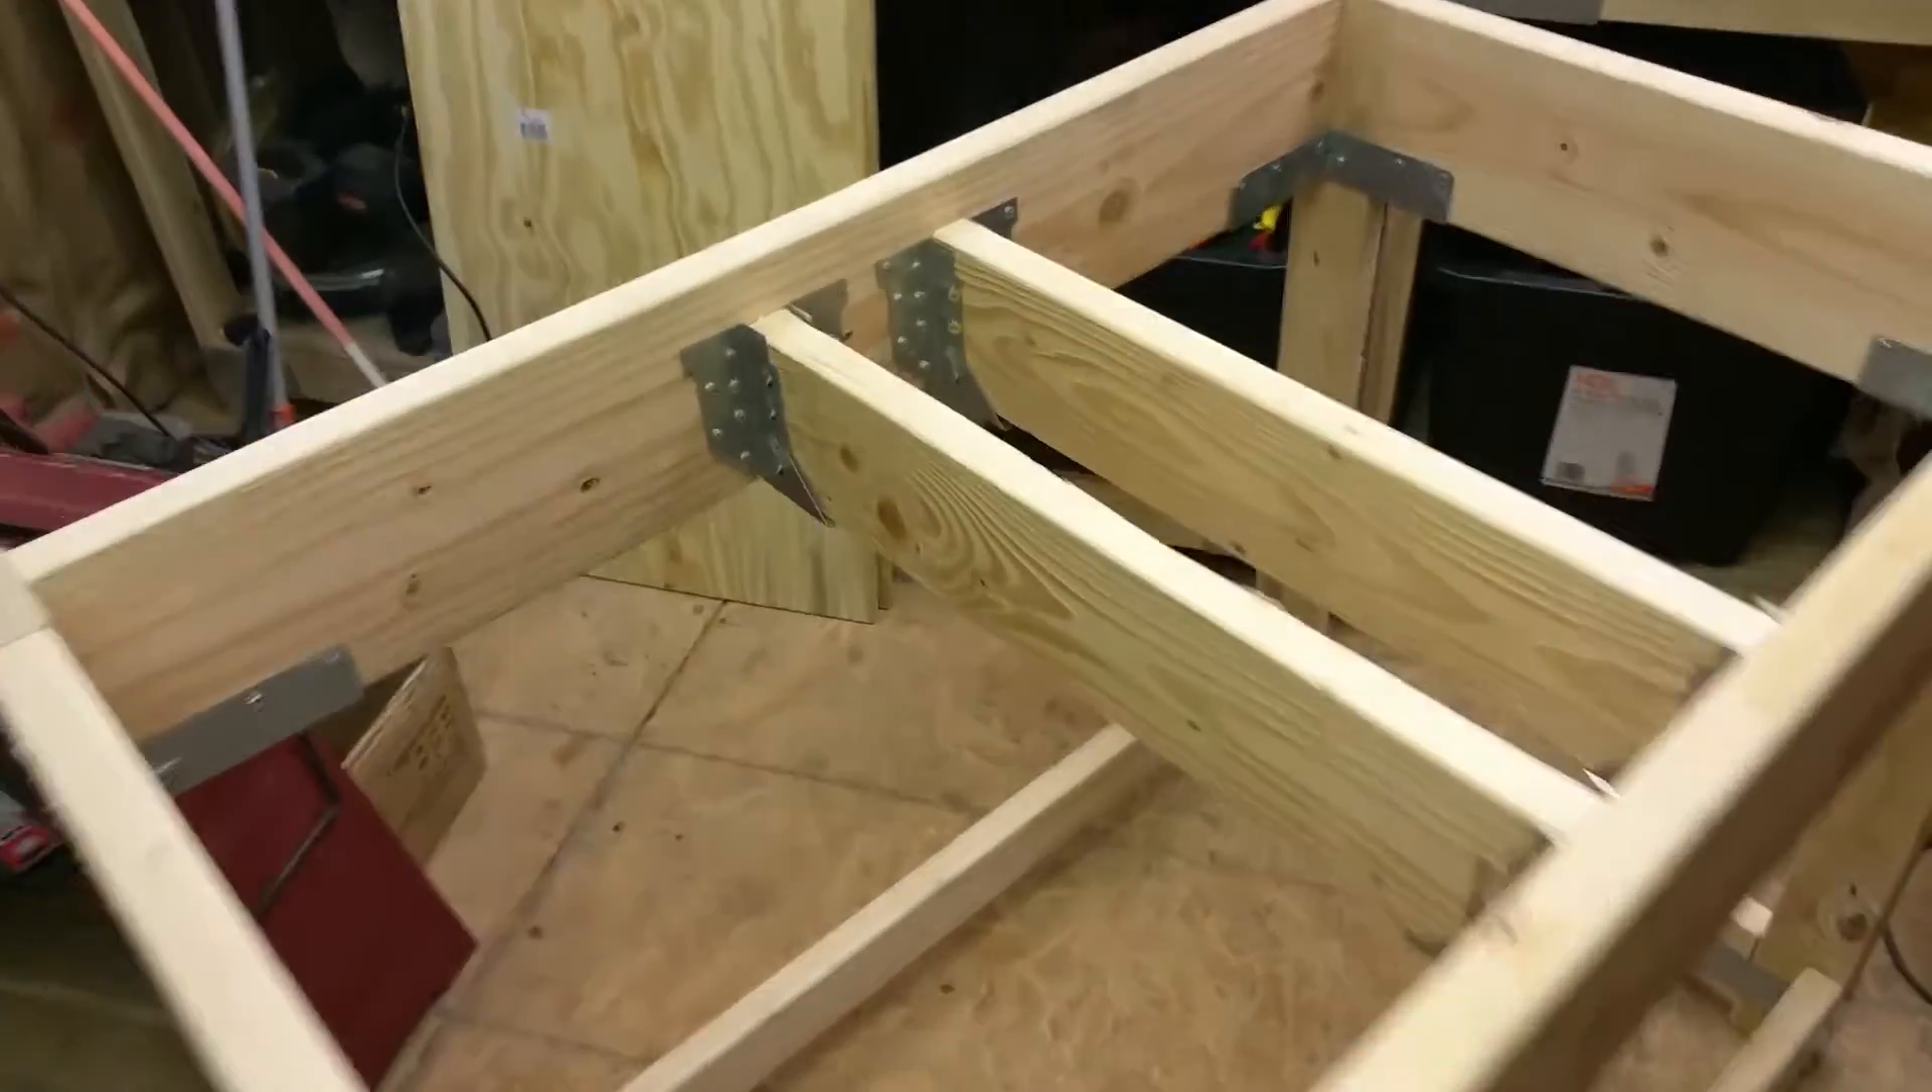Okay, I got the two supports in for the mill.